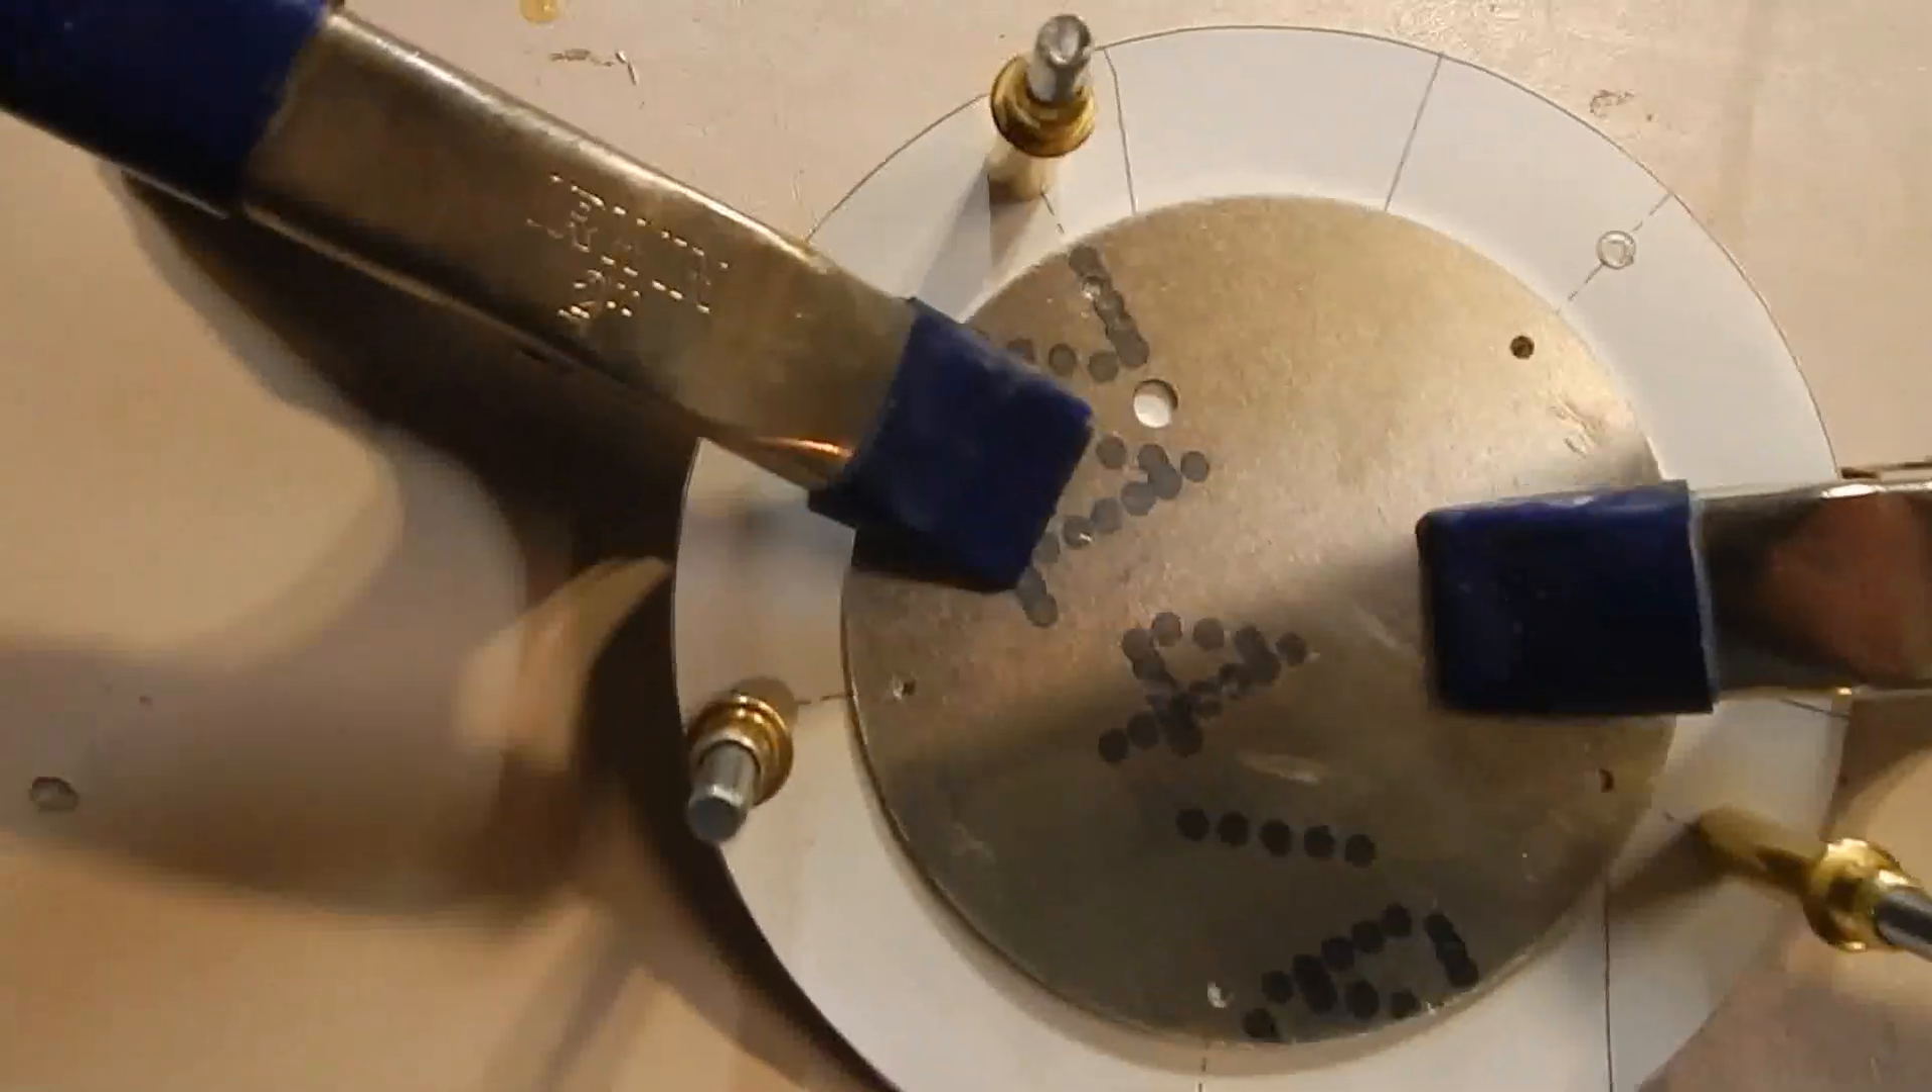Then I clamped the three -inch doubler onto the template.